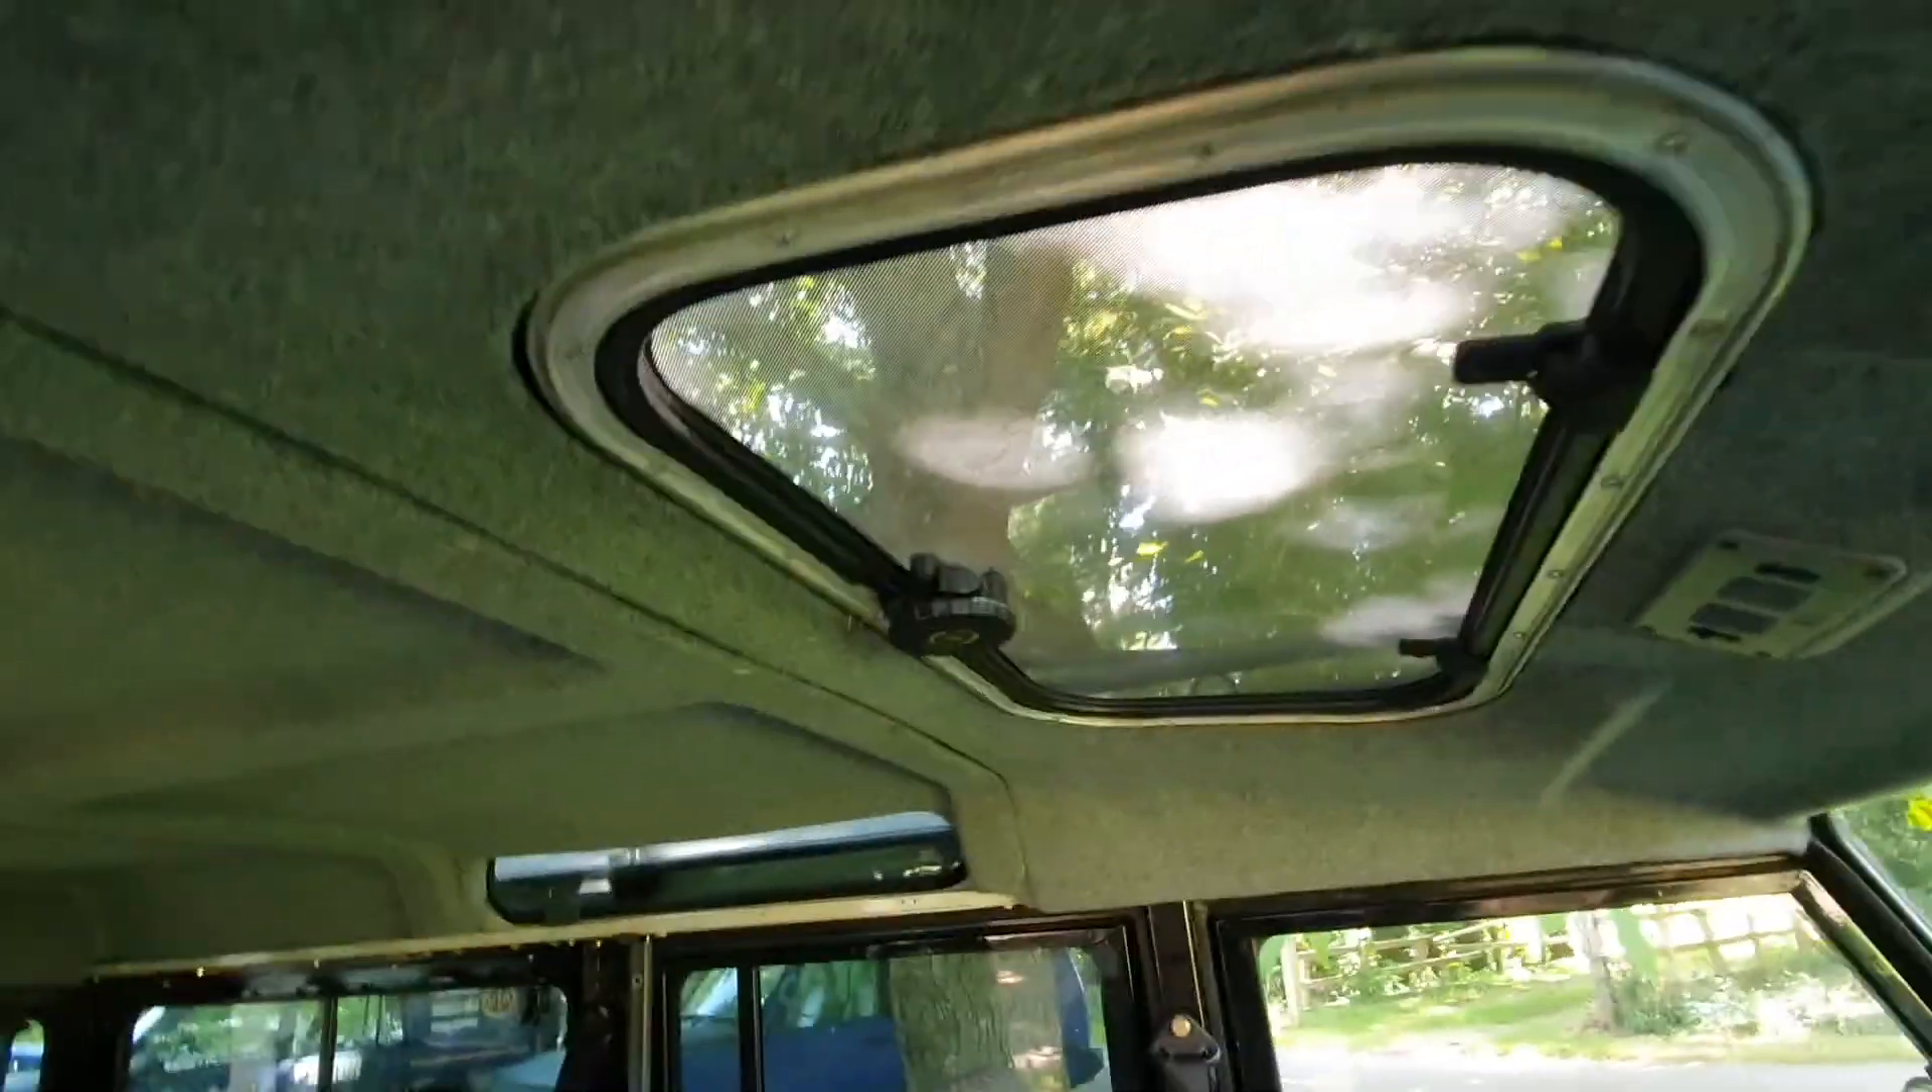Headlining's in now uh we just got to put the seal around the uh sunroof.